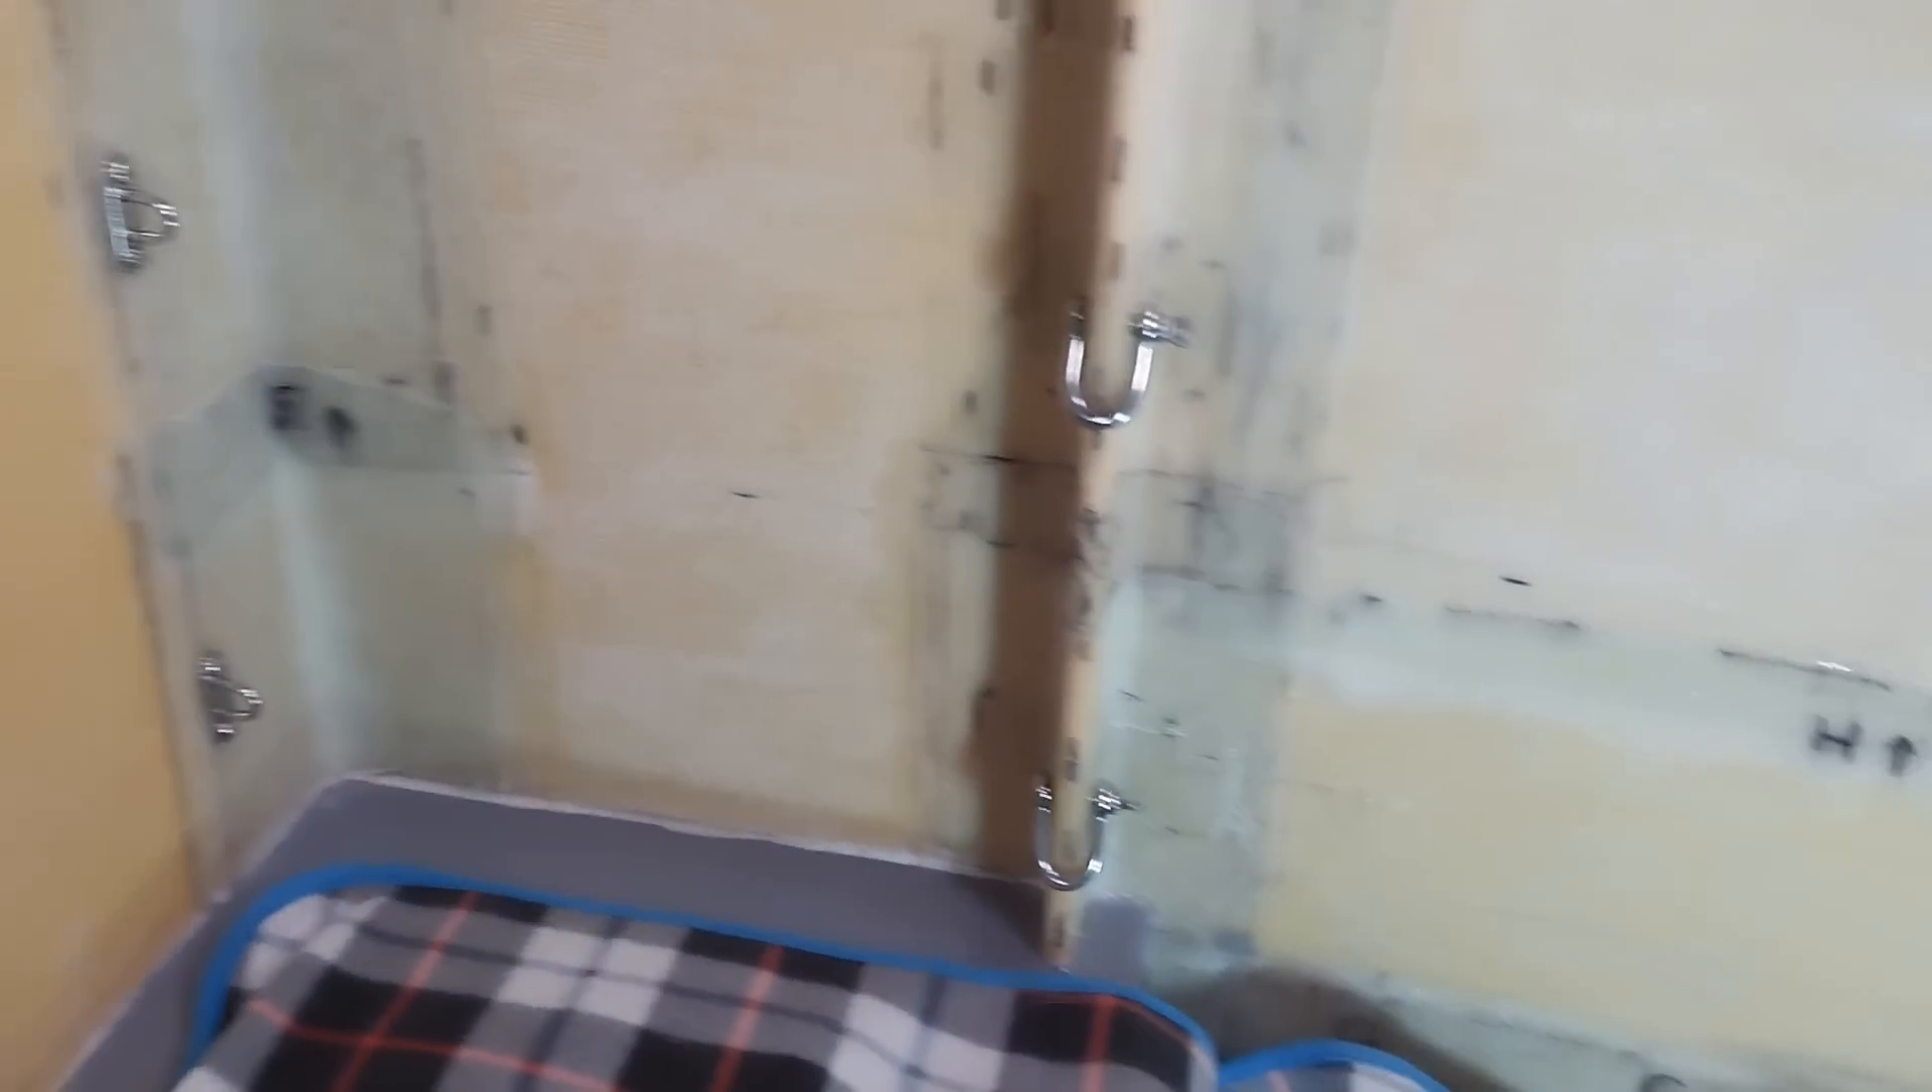I've dry-fit all the stainless here so you can get an idea of what the pad eyes will look like in here.